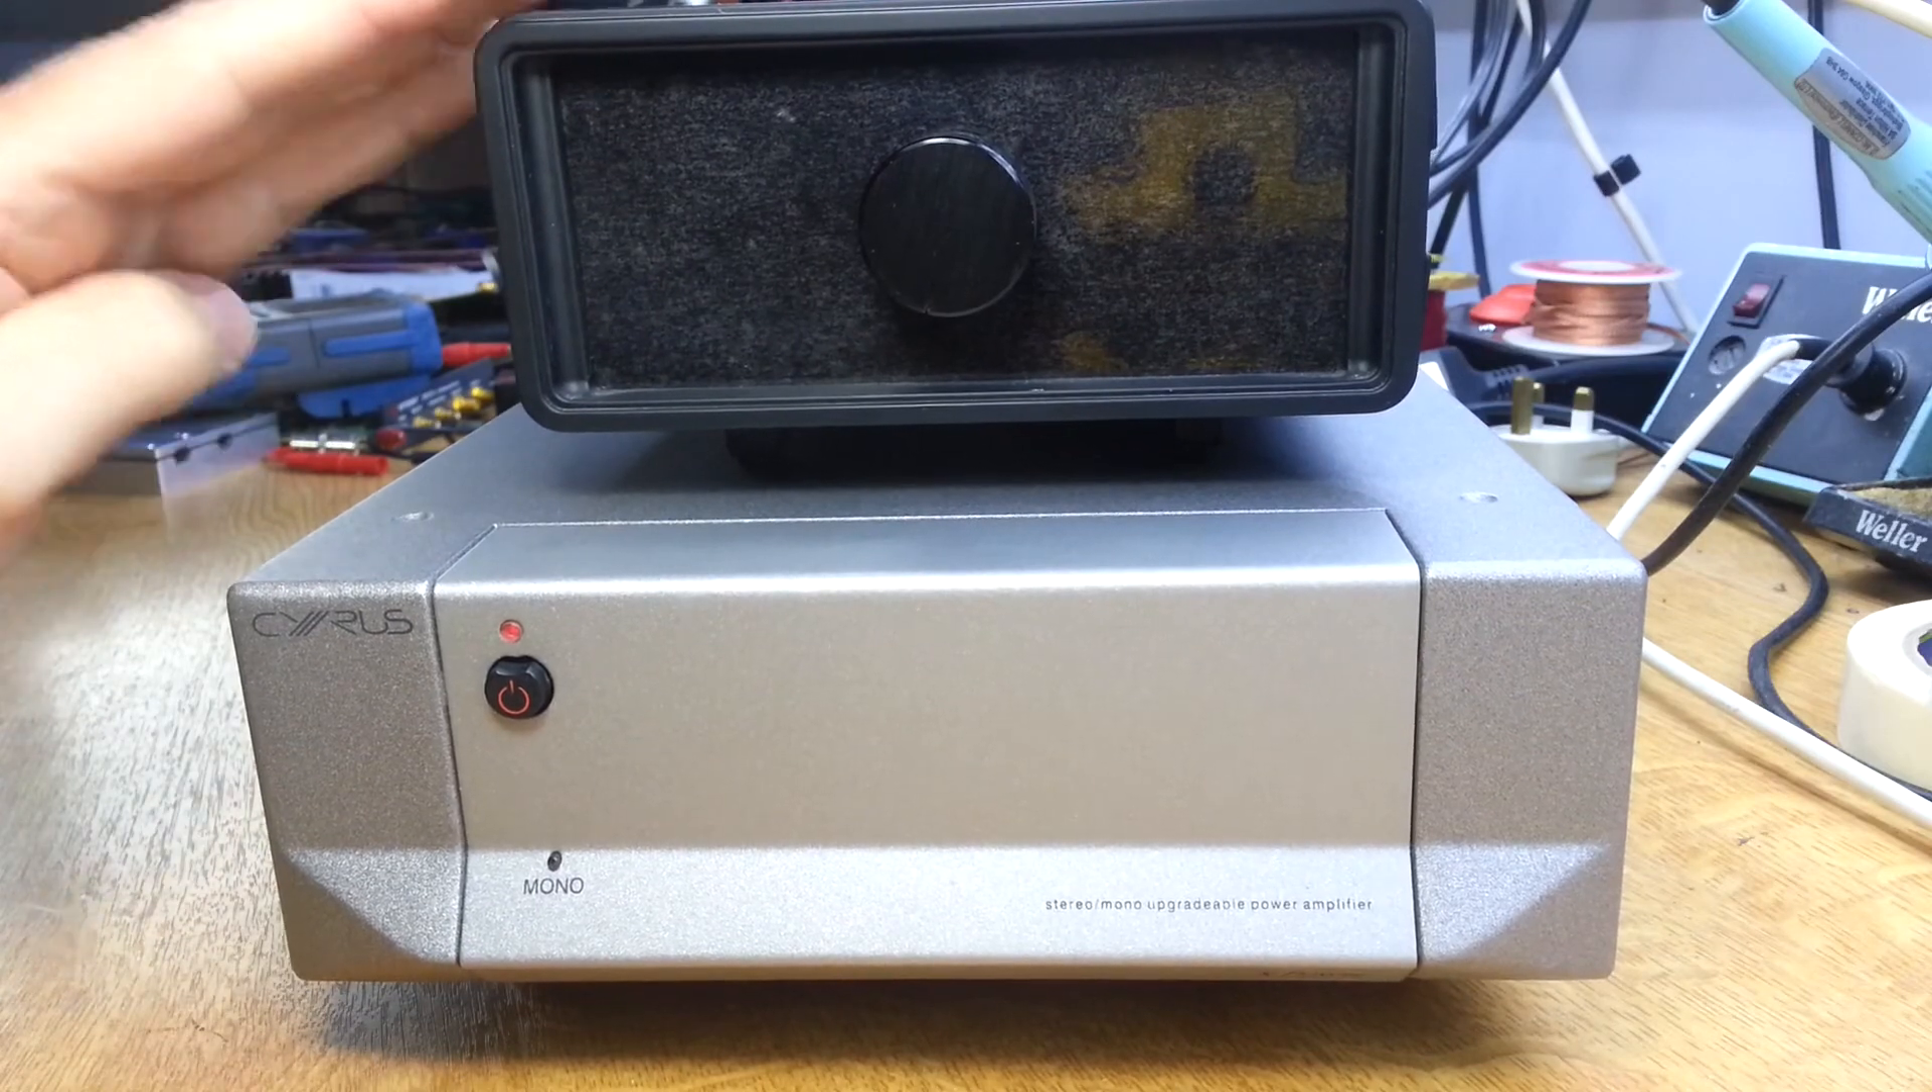So the unit's back together now.